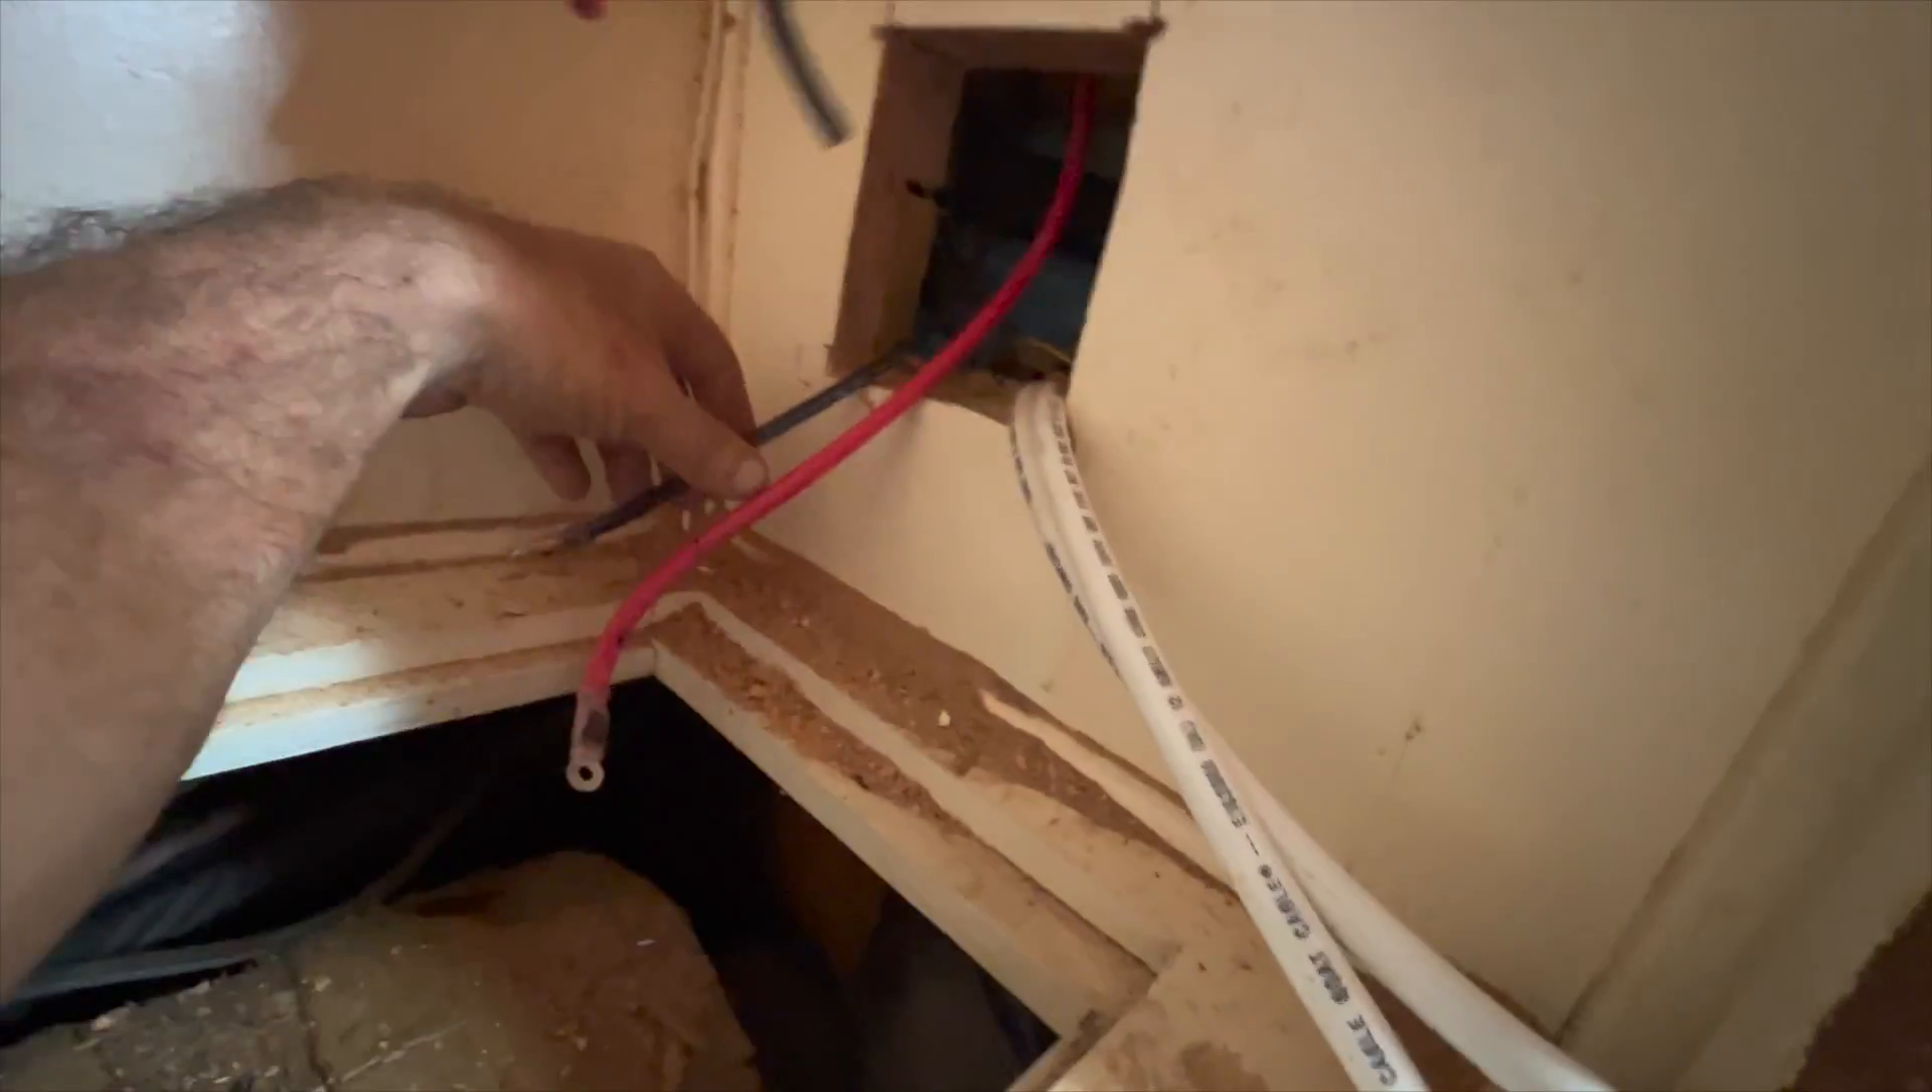So i drilled another little access panel here and i was able to fish my wires through.